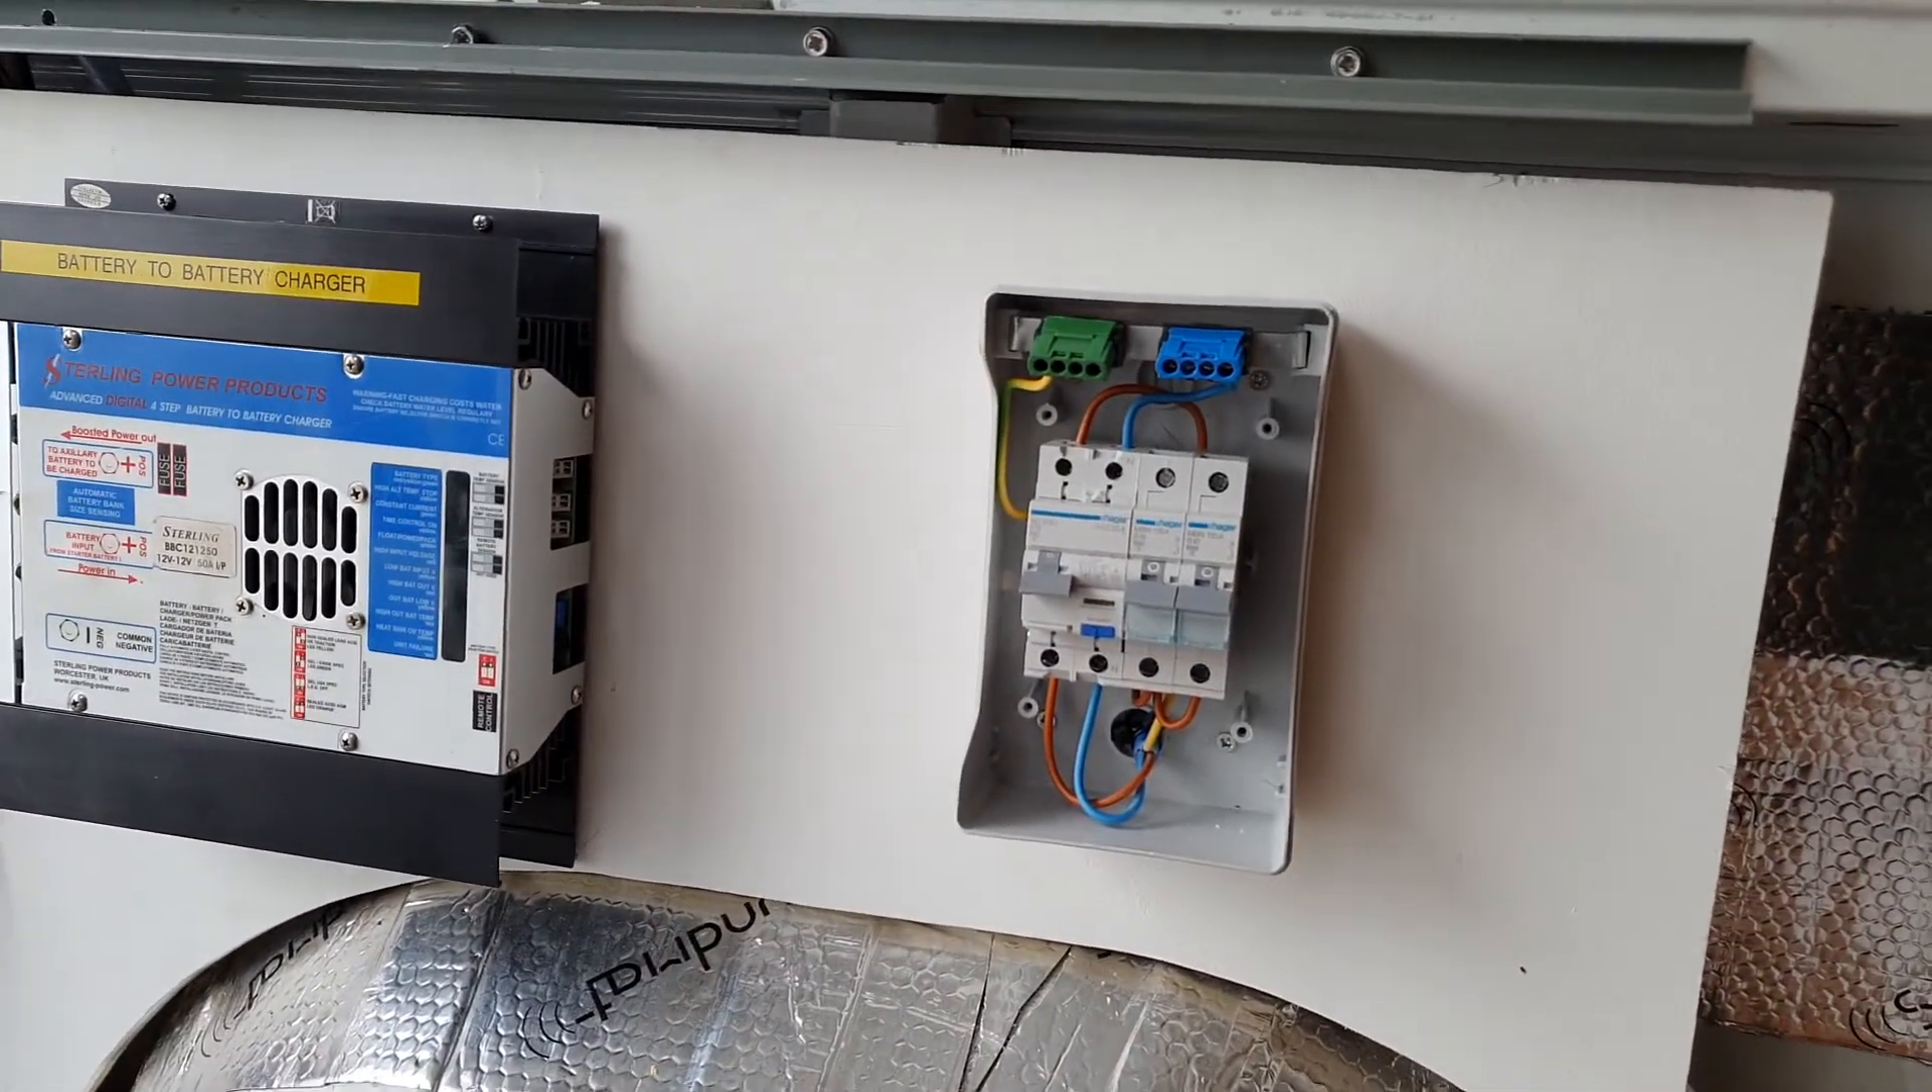There we have our consumer panel wired and ready to bring in wires from our sockets to it.